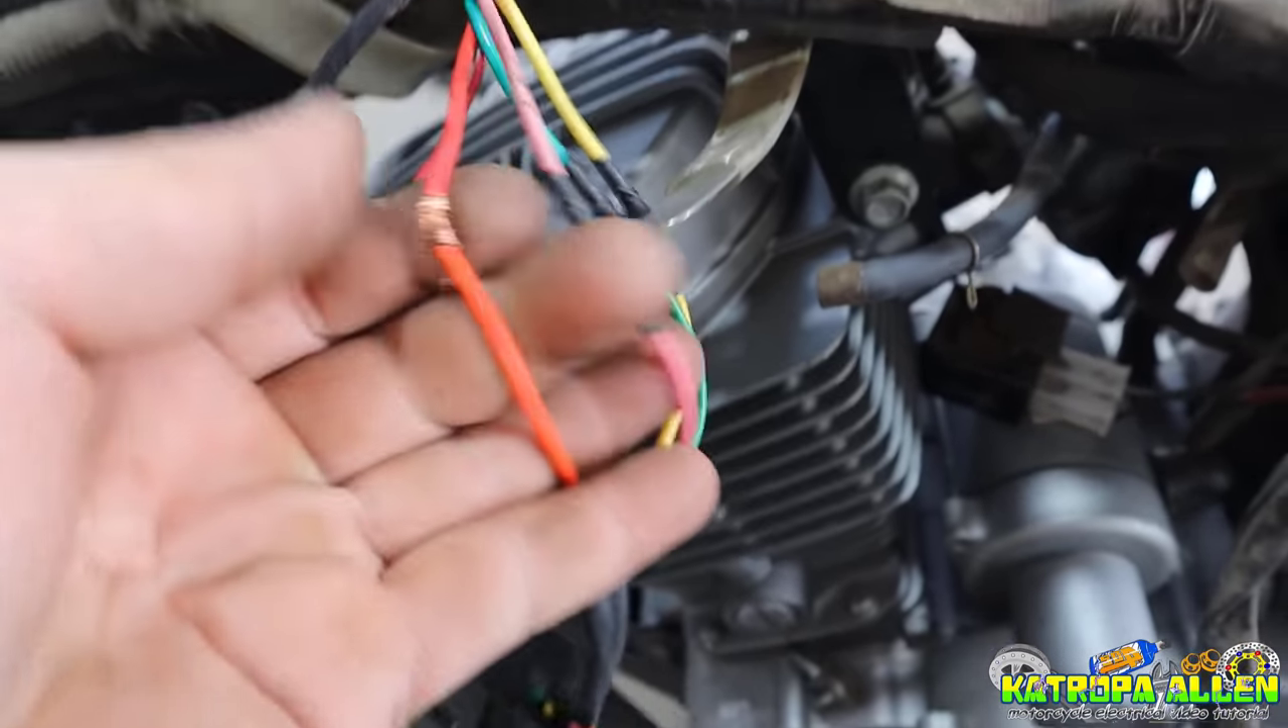Yung red wire natin hindi ko pa nilagyan ng electrical tape.